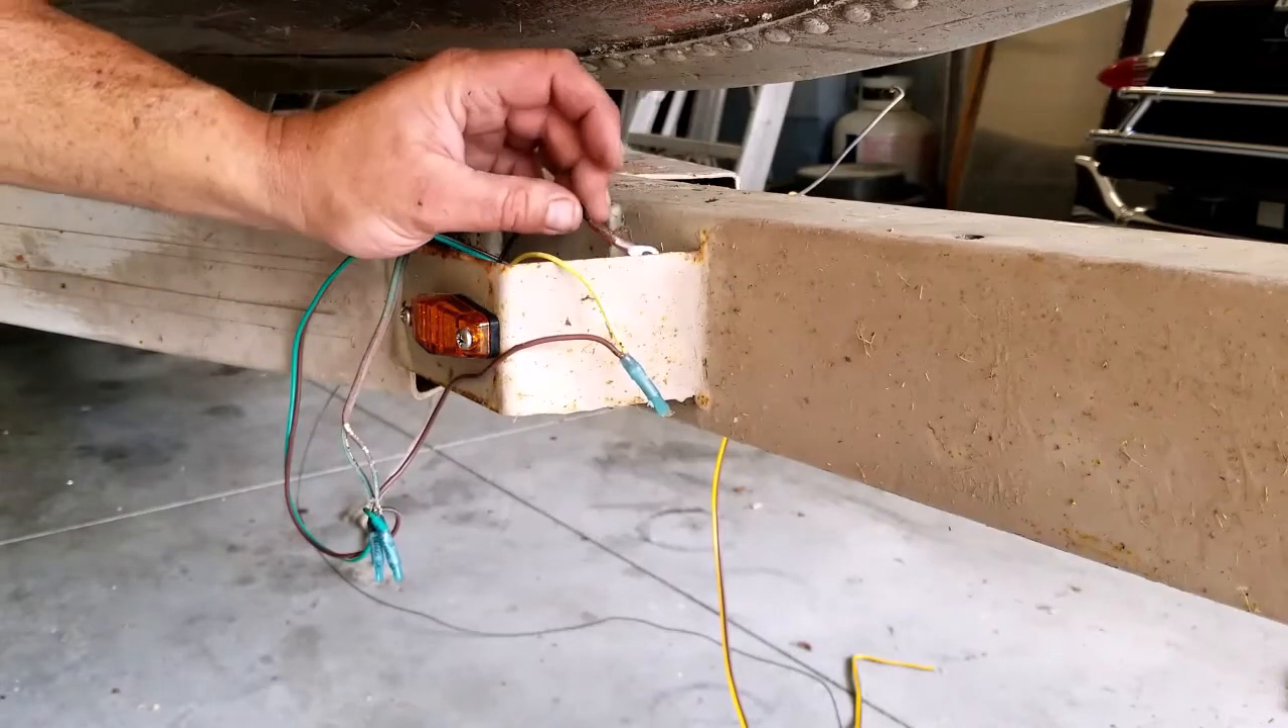There we go. All right. So we've got the light mounted.